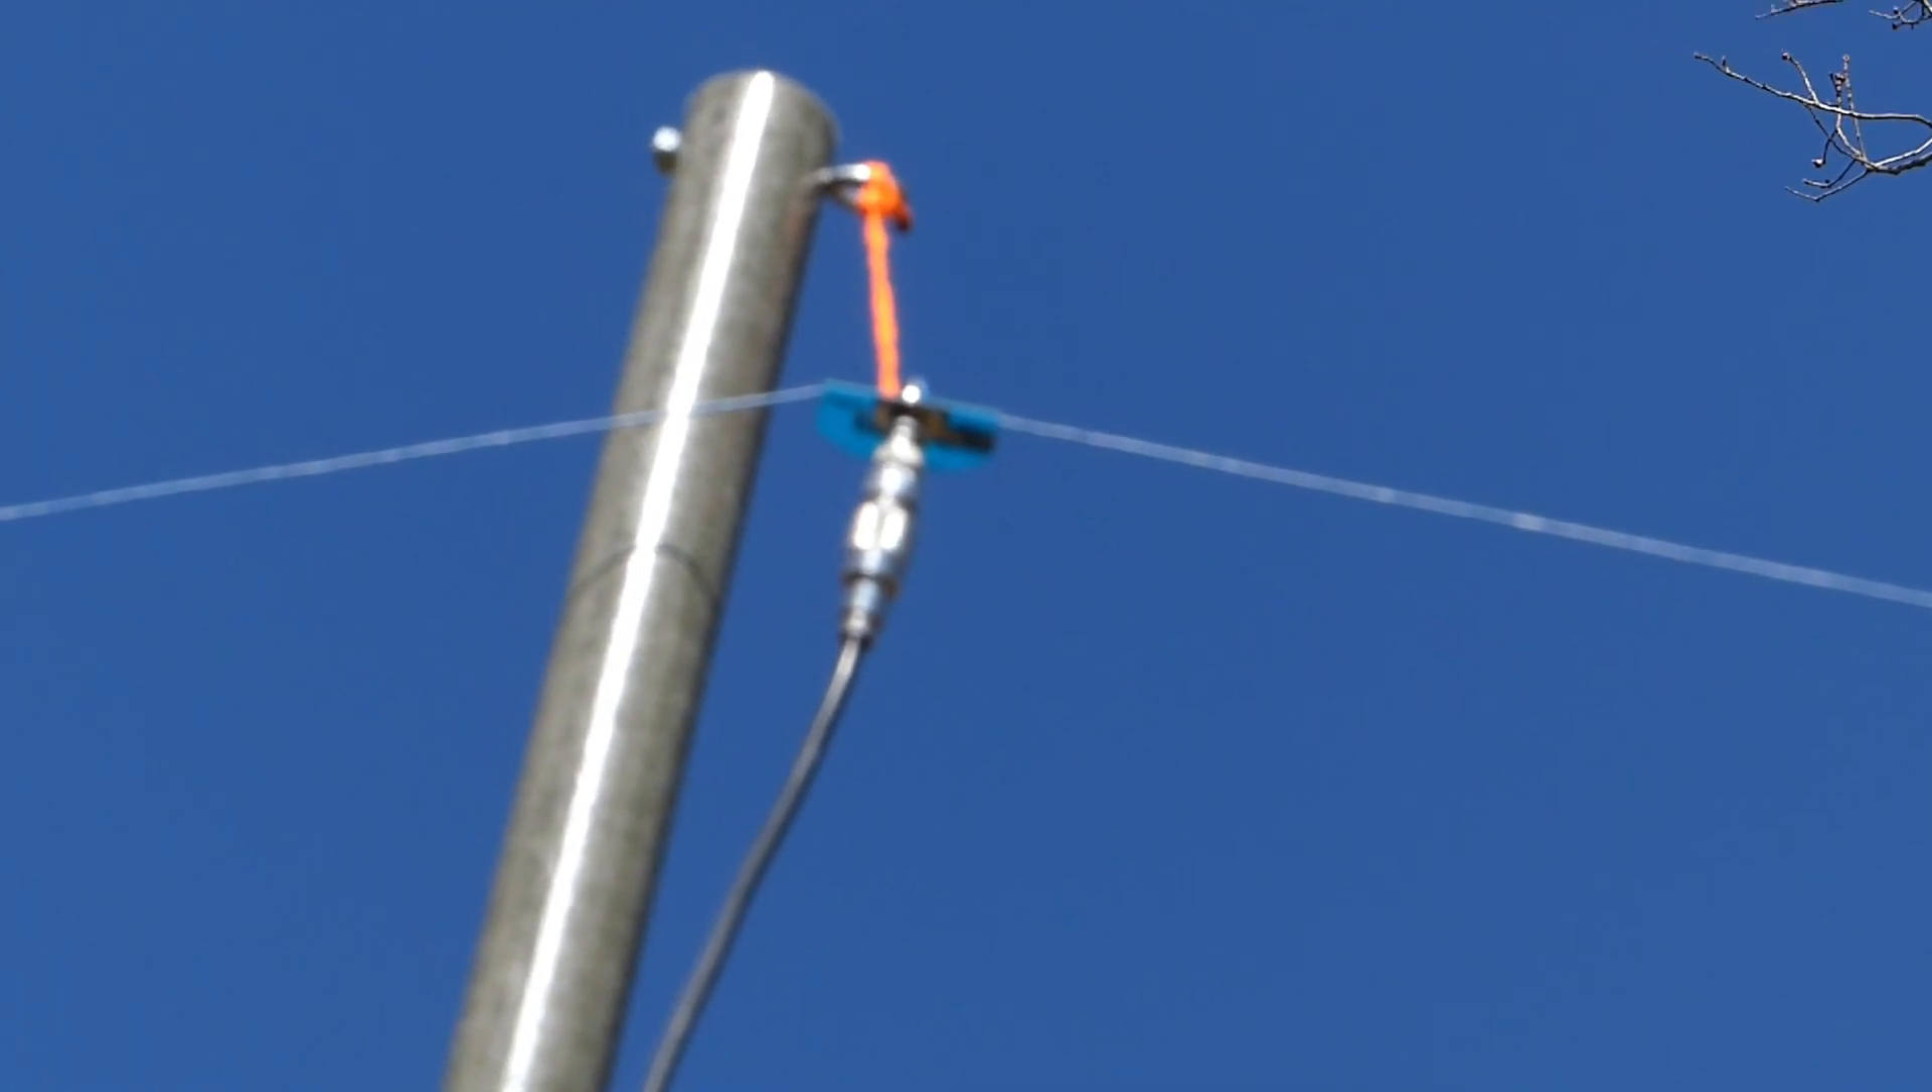You can see I've got the center insulator up there on top of the pole with the coax coming down and the two legs going off to either side.